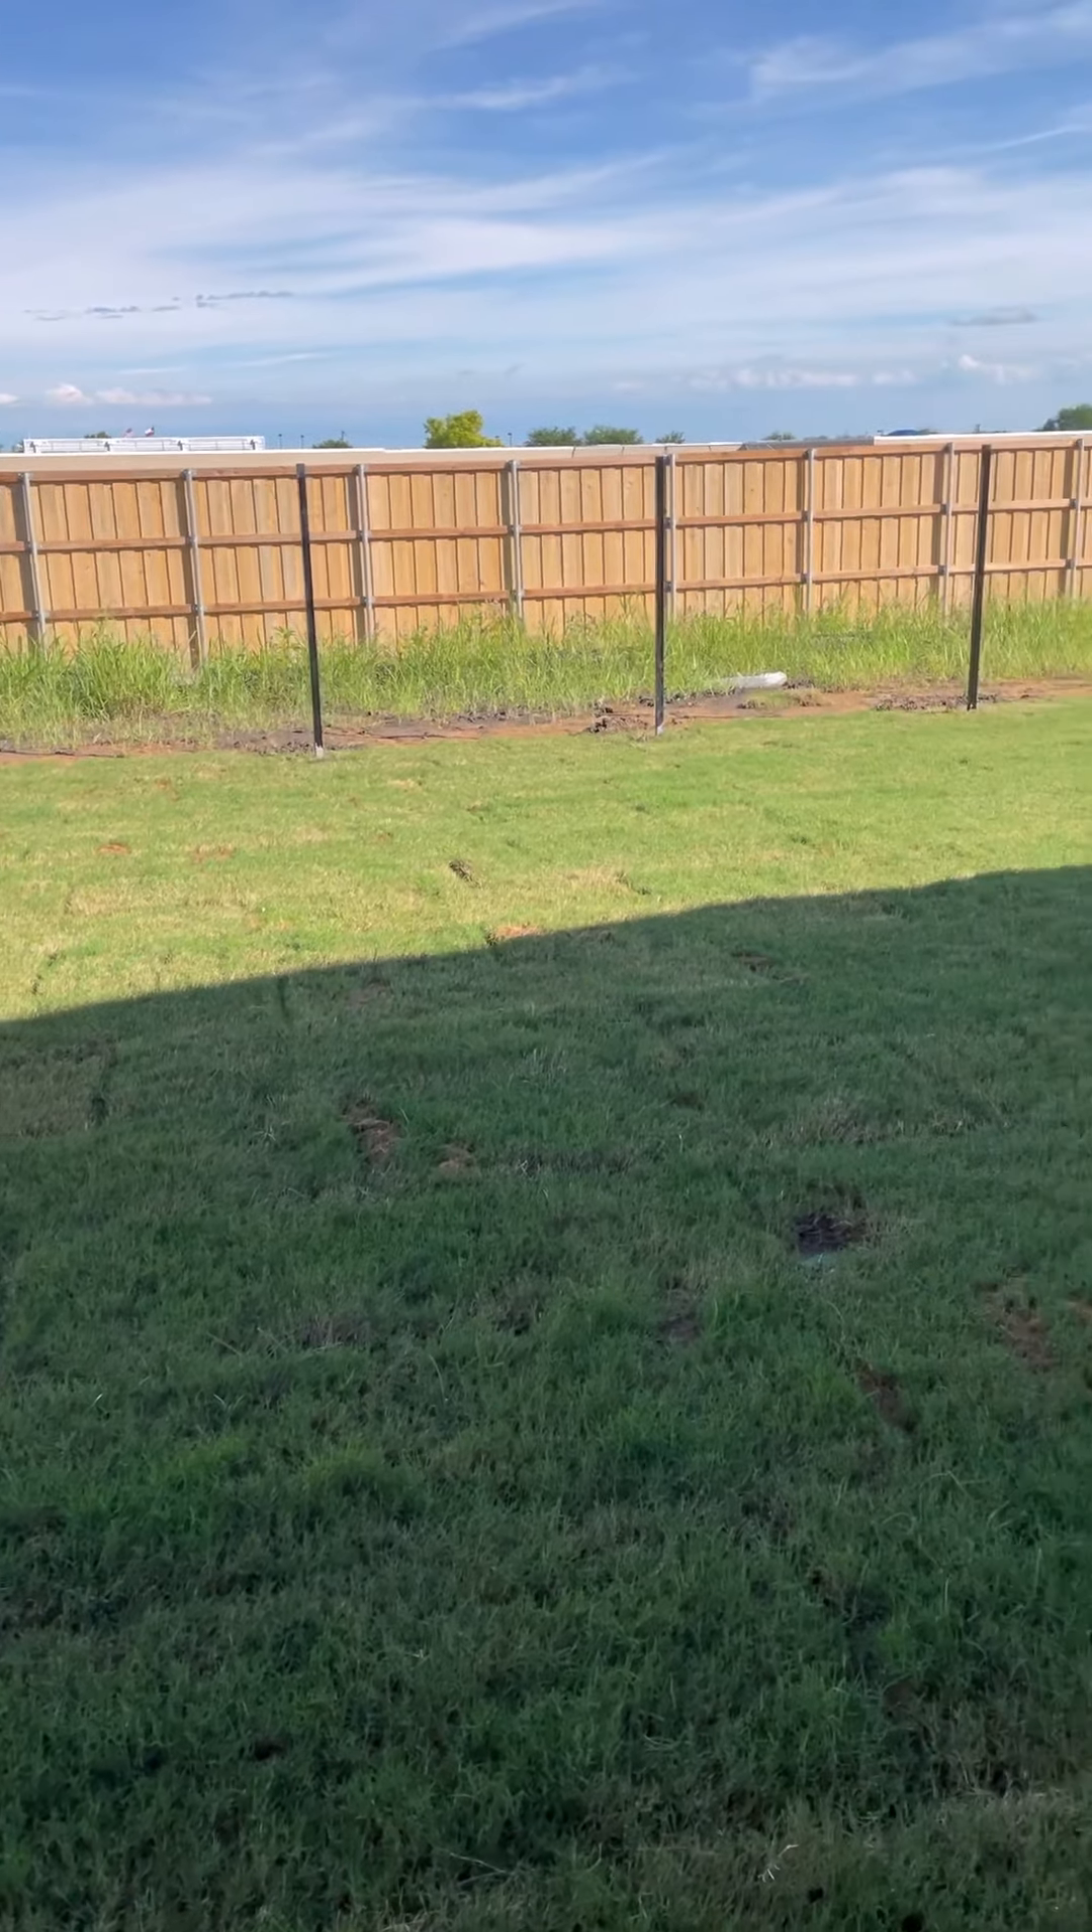Your wrought iron fence at the back still needs to go in.